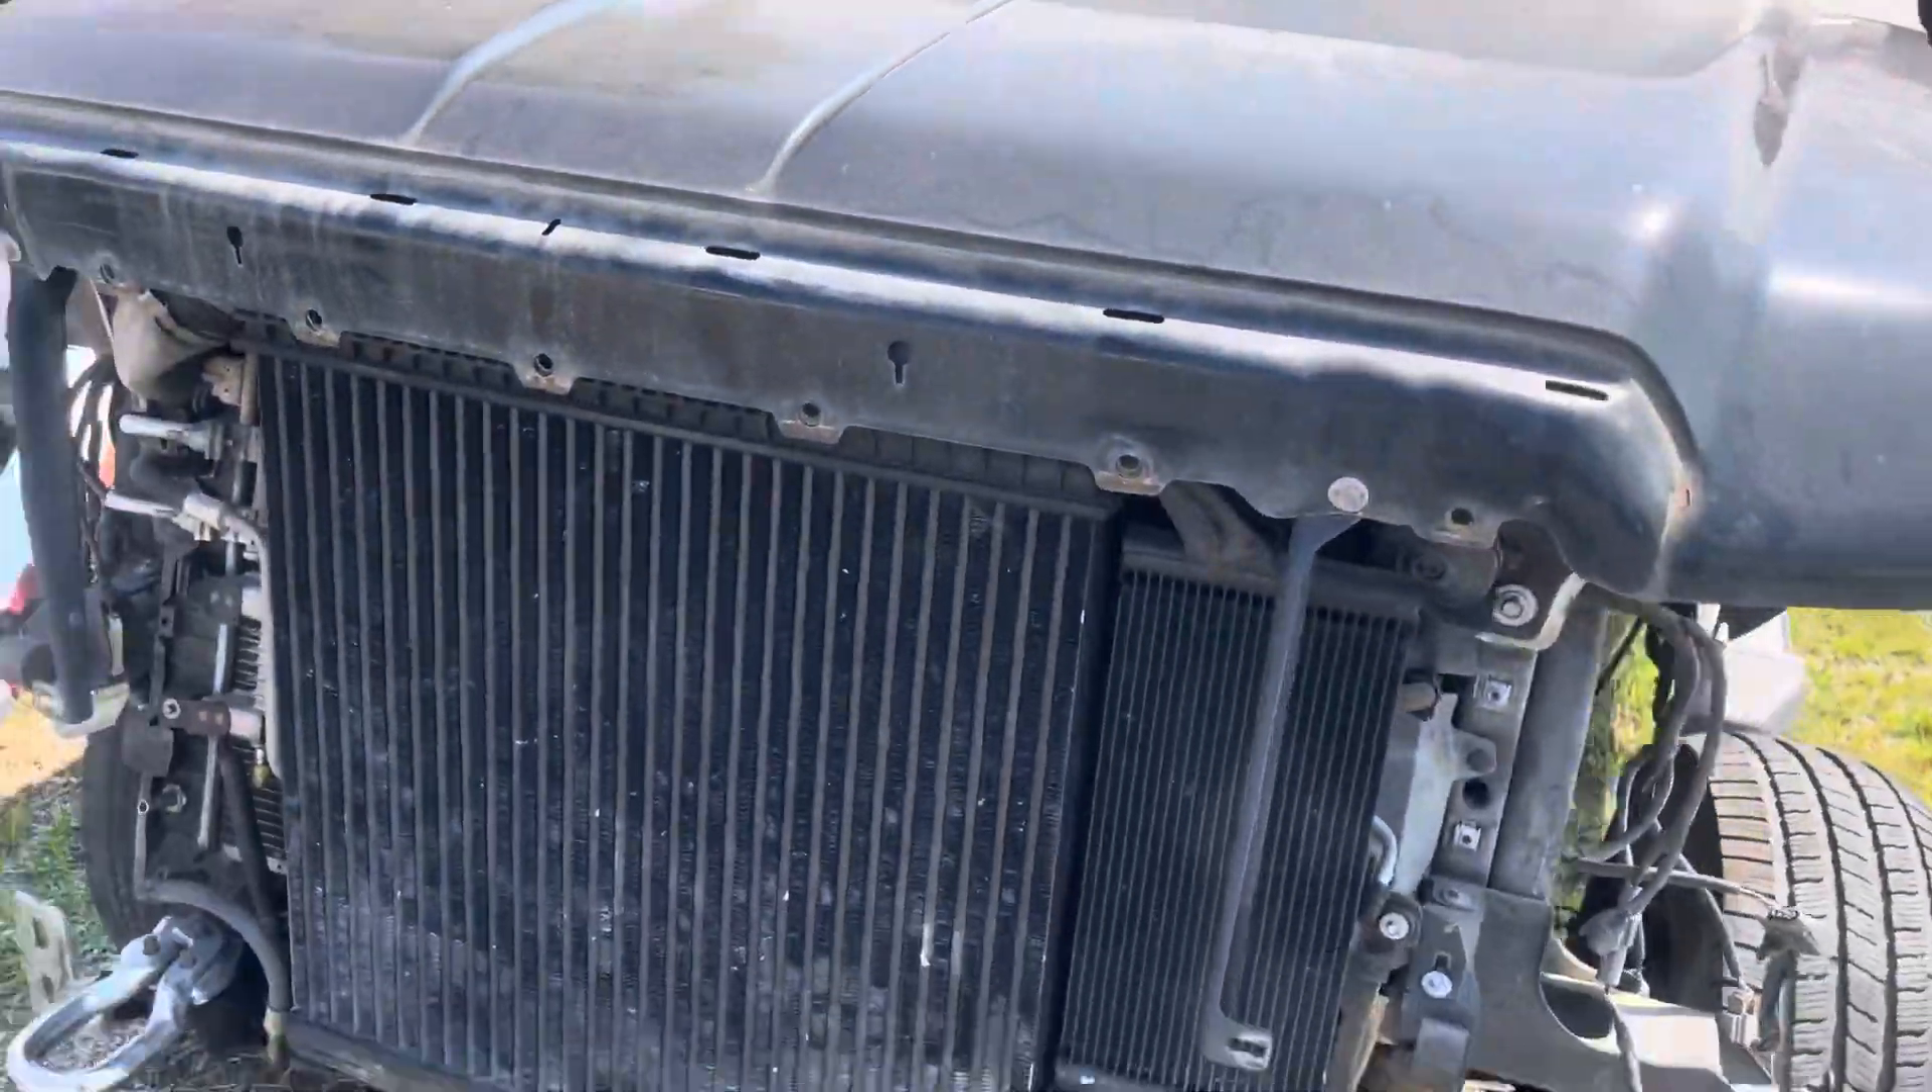Still got the hood on this truck here we've got the grill off because we had to repair a little busted spot on it.